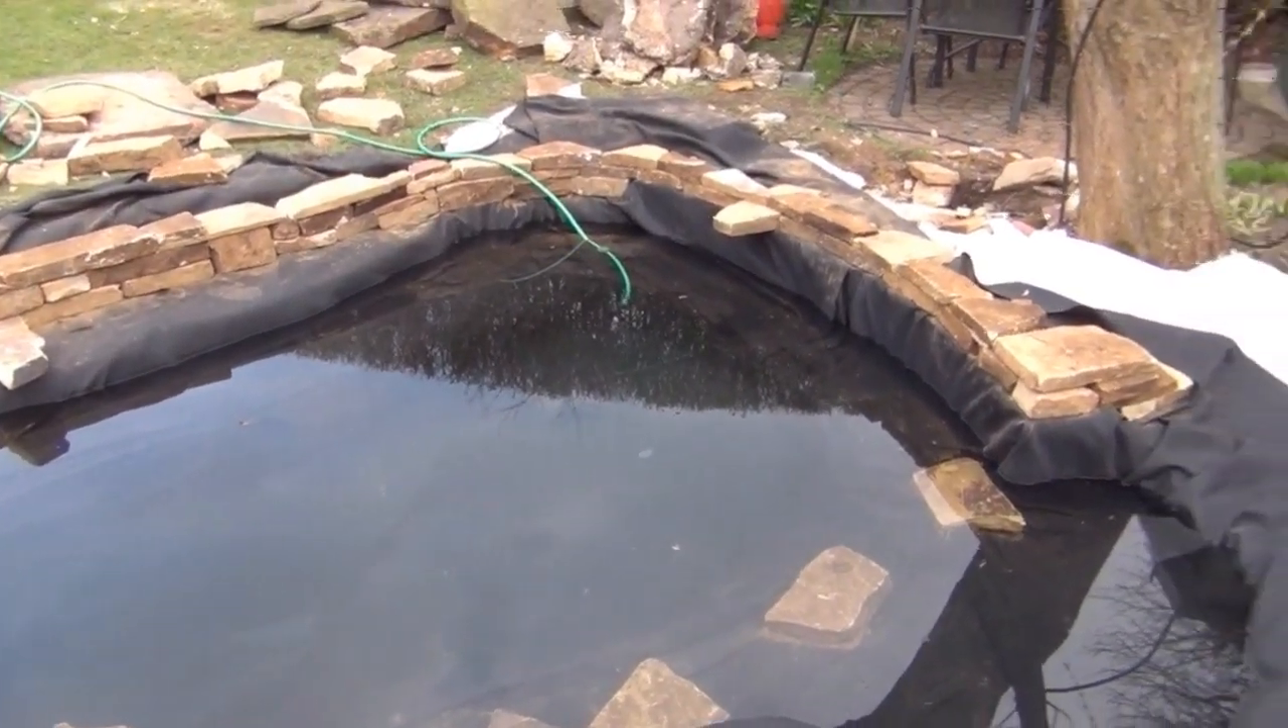And we've started building the dry stone wall.